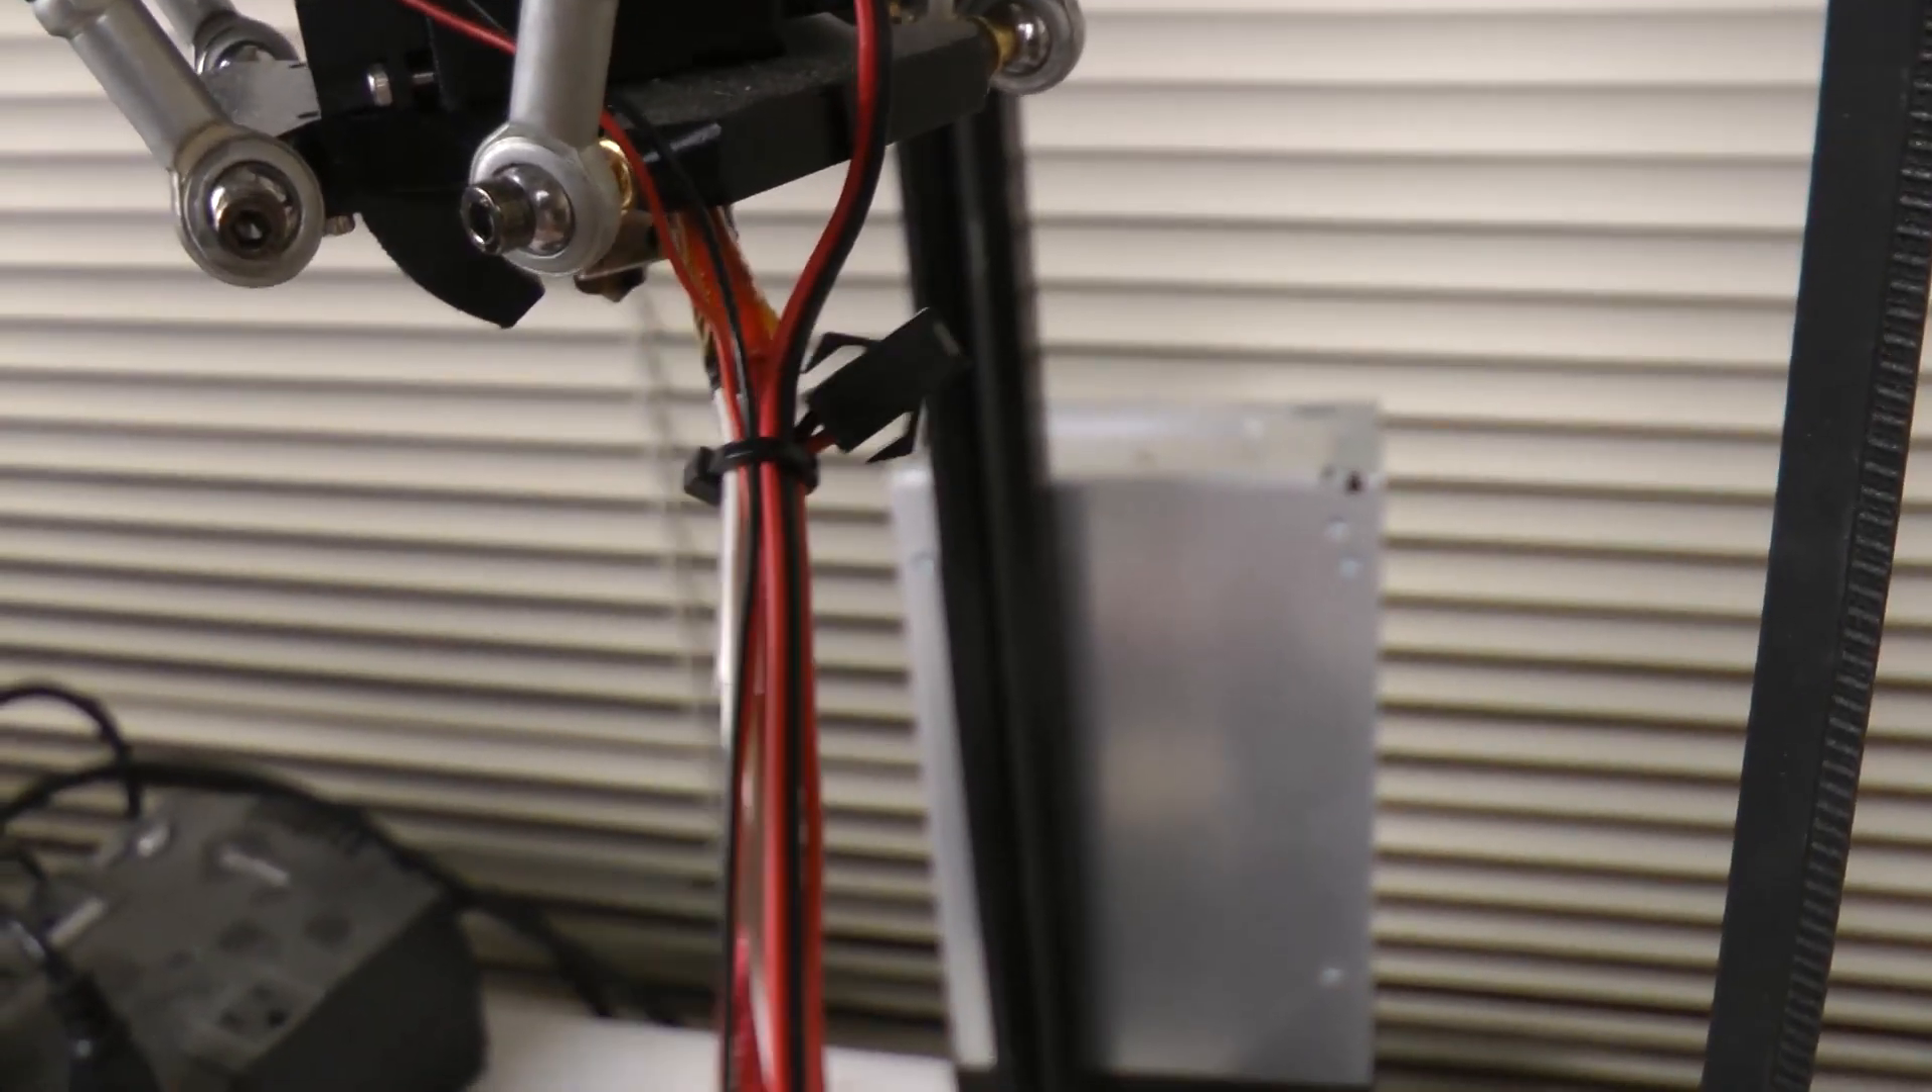After that there's a zip tie up here that's got to be cut holding the cable bundle together.